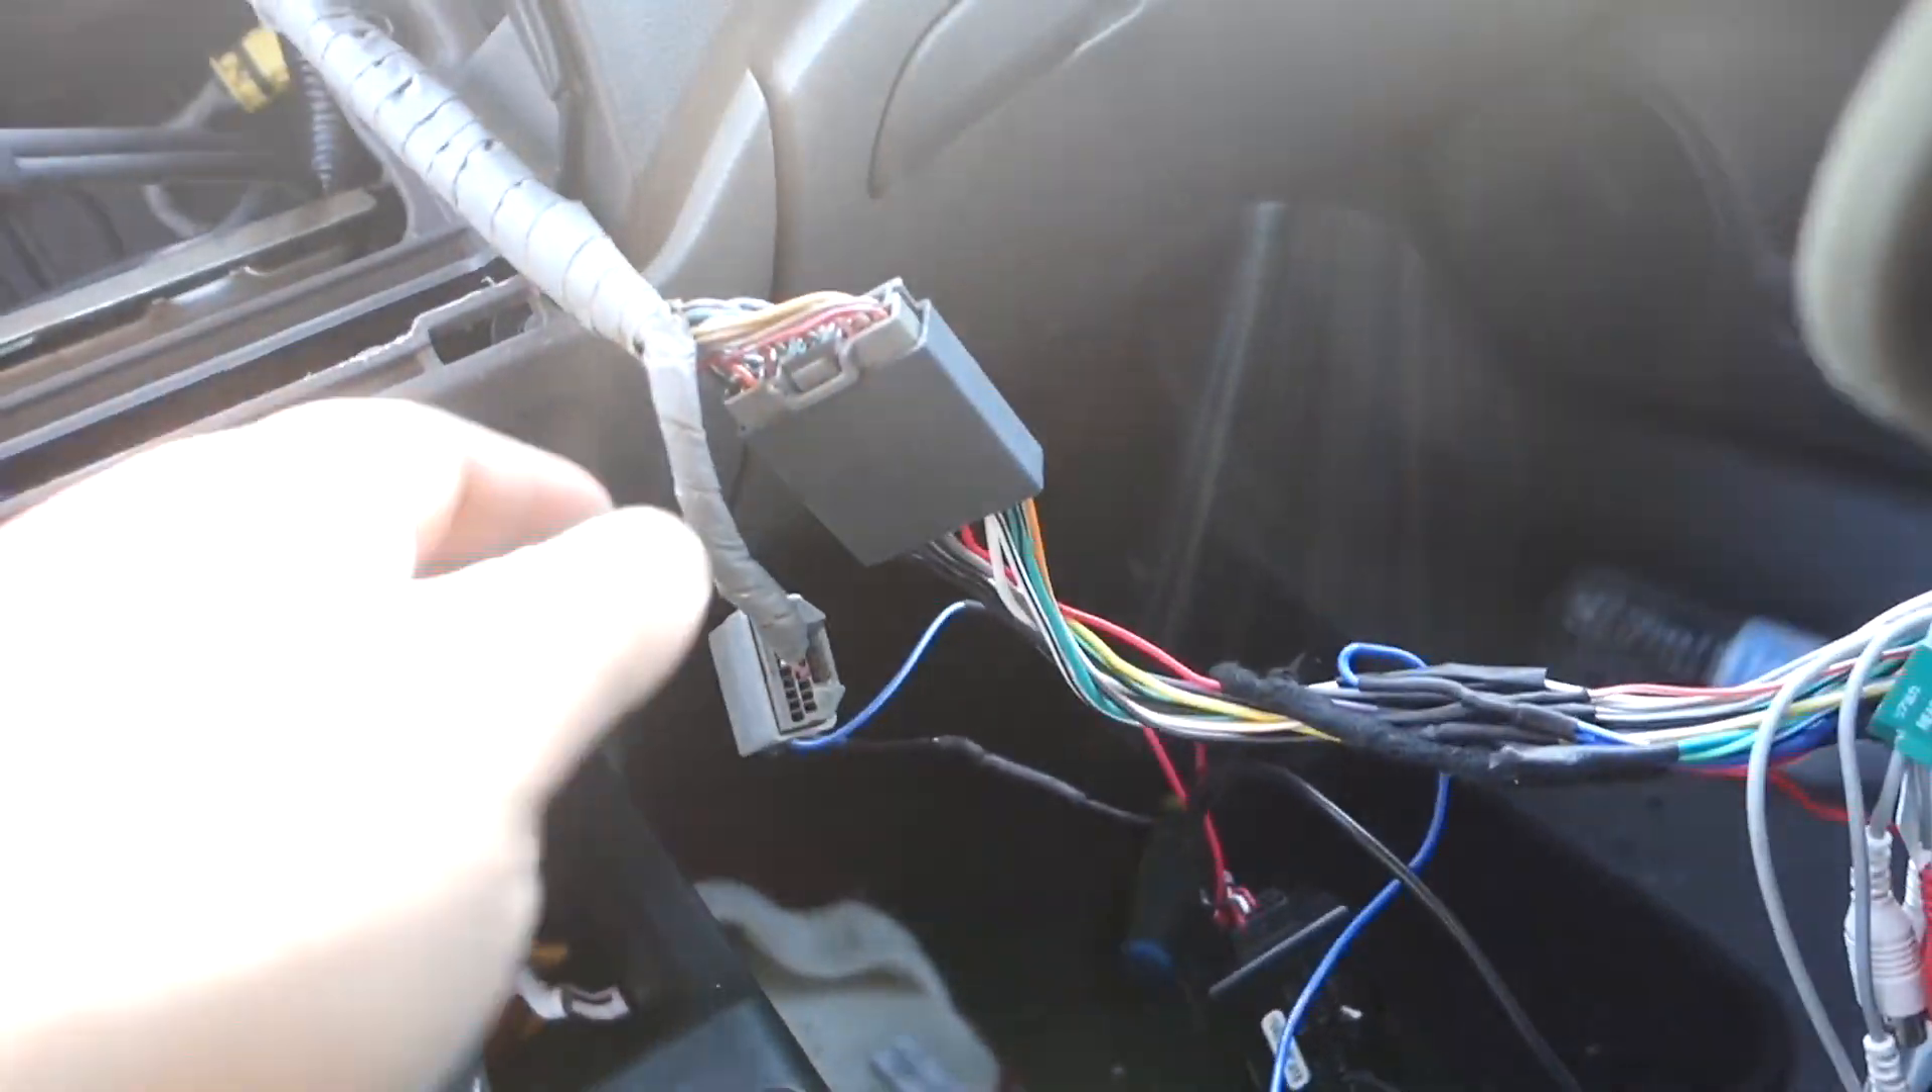Right now we have our harness complete we have our two connections.